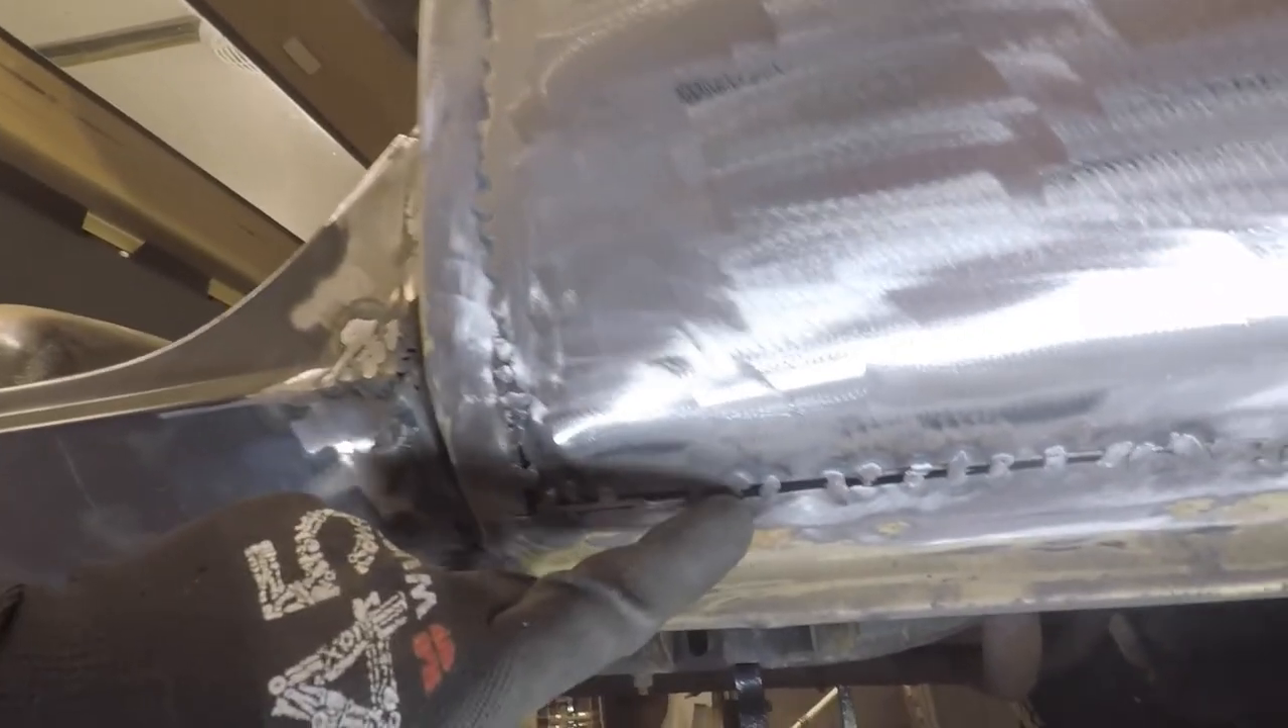We still have quite a gap in those welds but i think we can come back and kind of fill those in with our little technique that we learned.